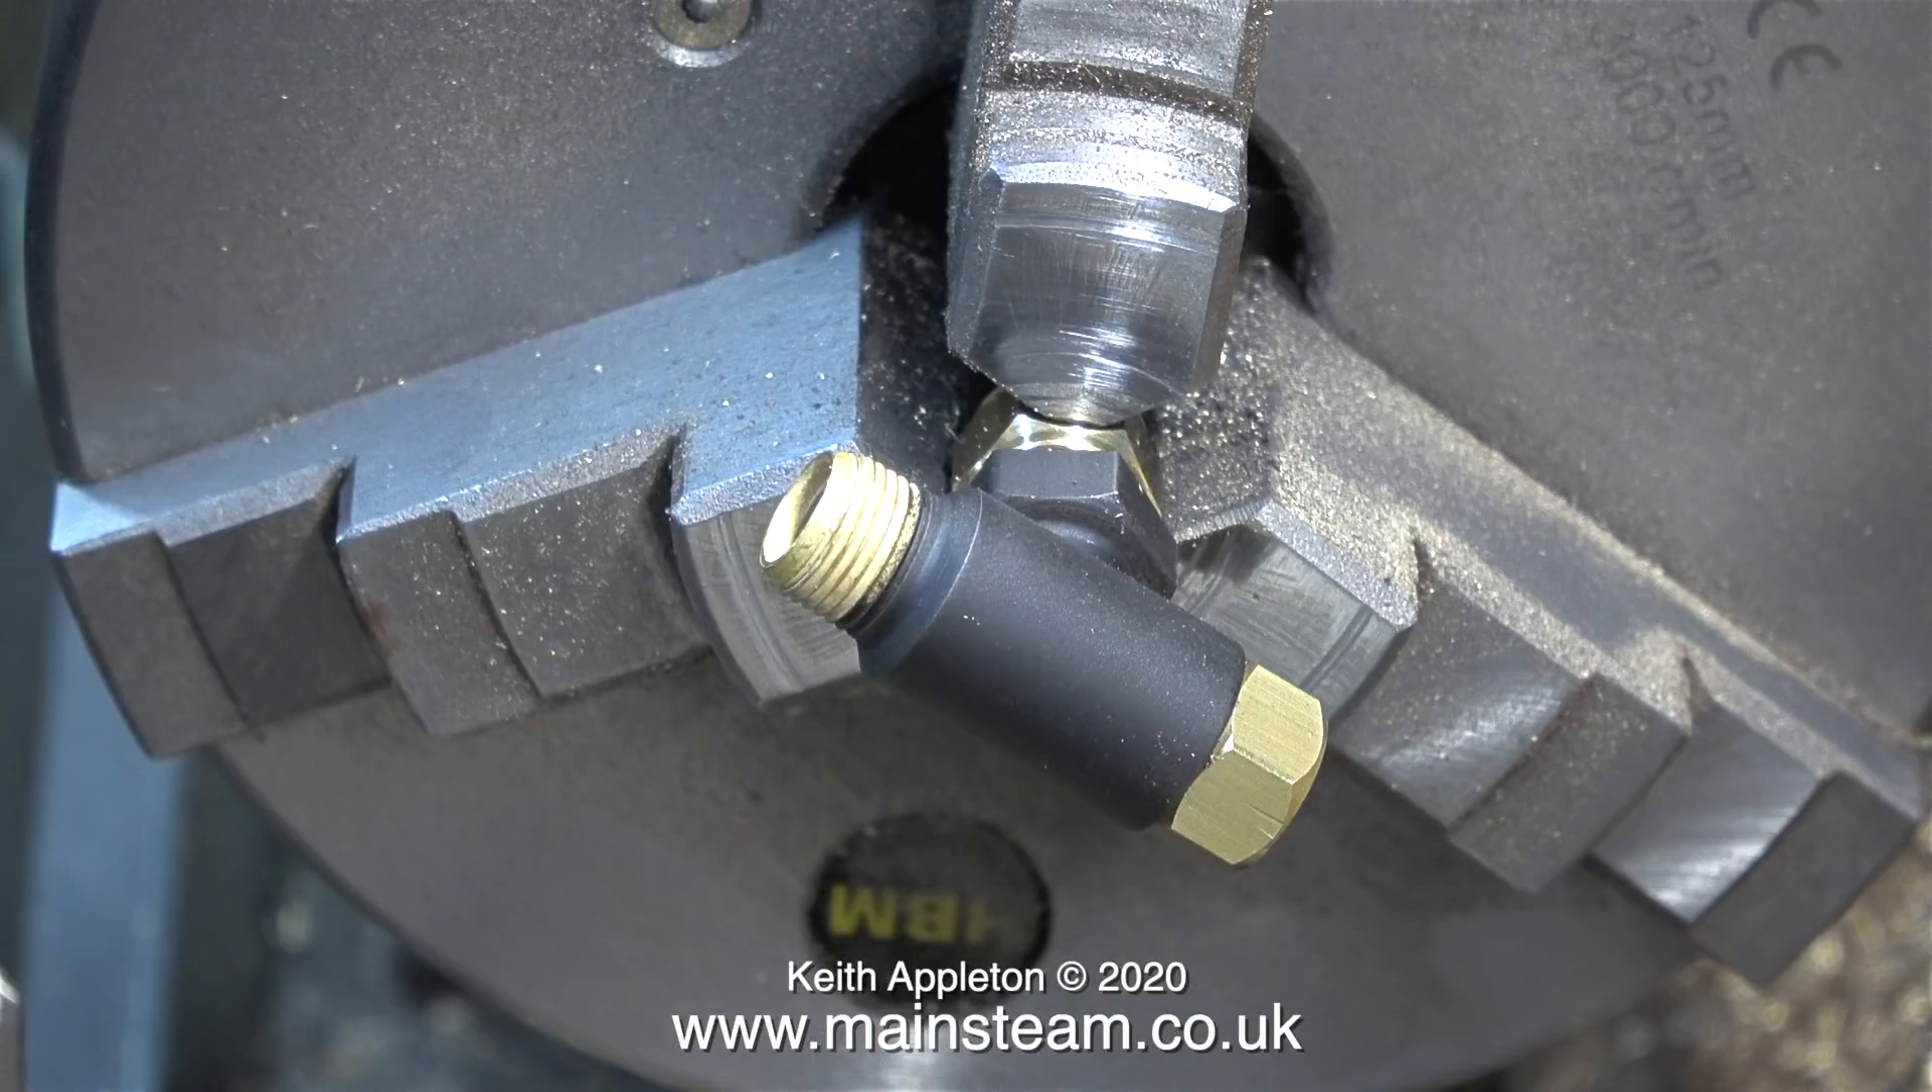I've screwed the check valve into a union nut, and this in turn is held by the jaws of the three jaw chuck.